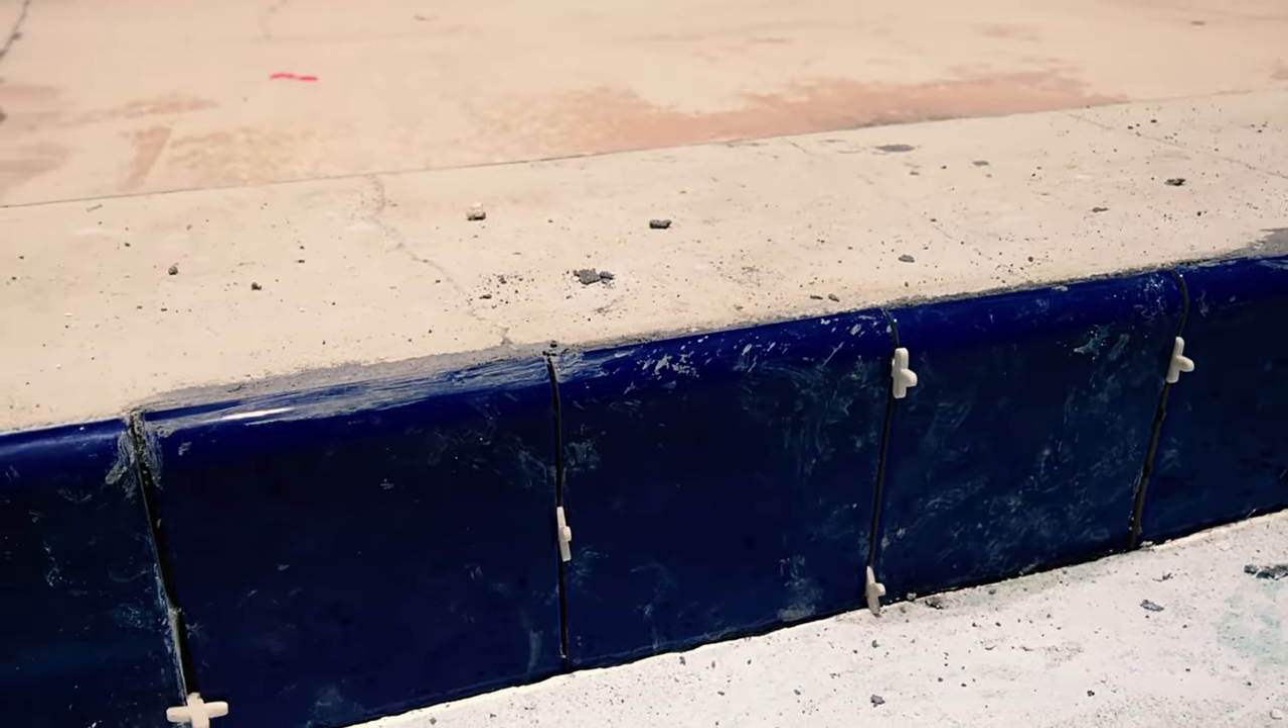You can see how the spacers help it keep that space right between the tile.